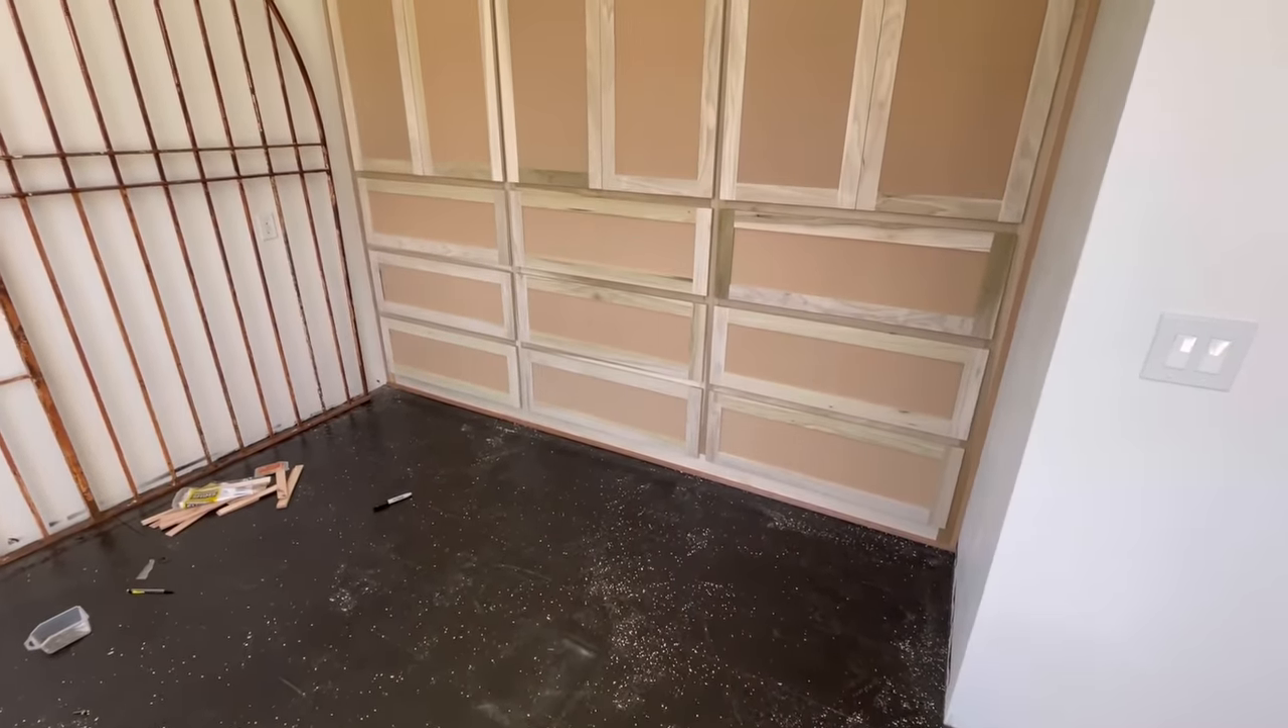Now I have all of my drawer drawer faces installed.